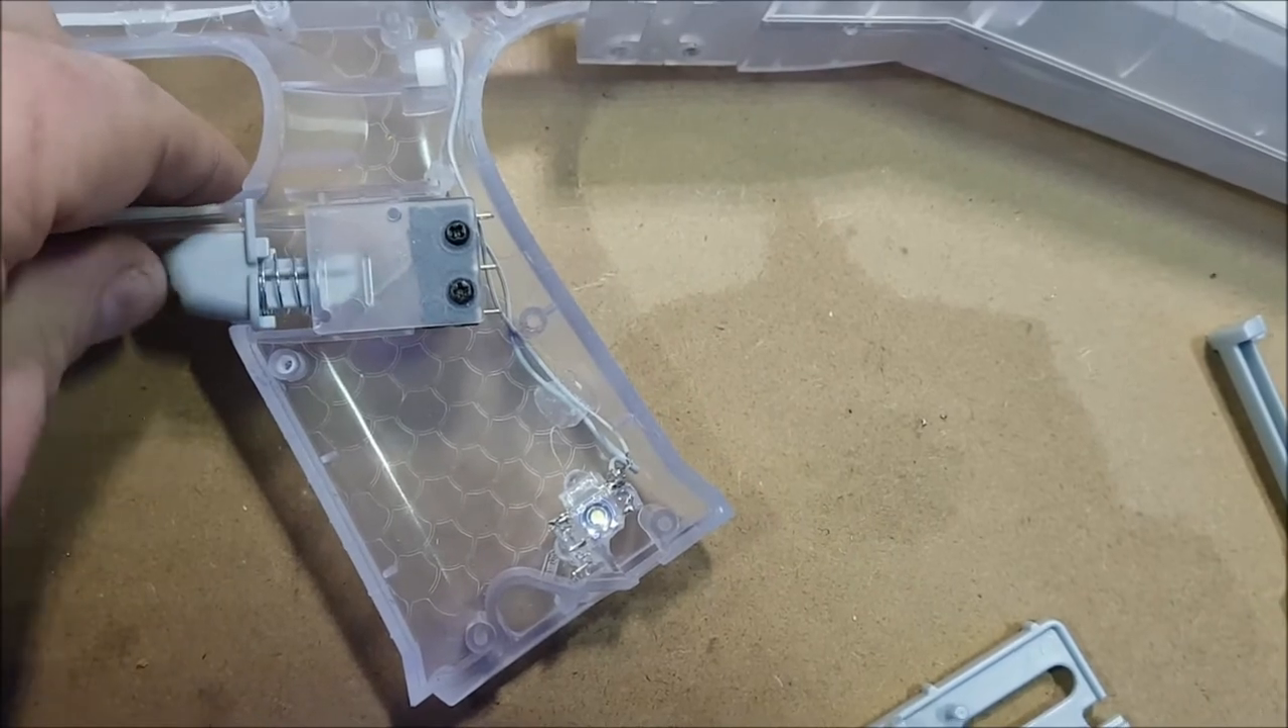The rev trigger I swapped out for a grey rev trigger. So that's done.